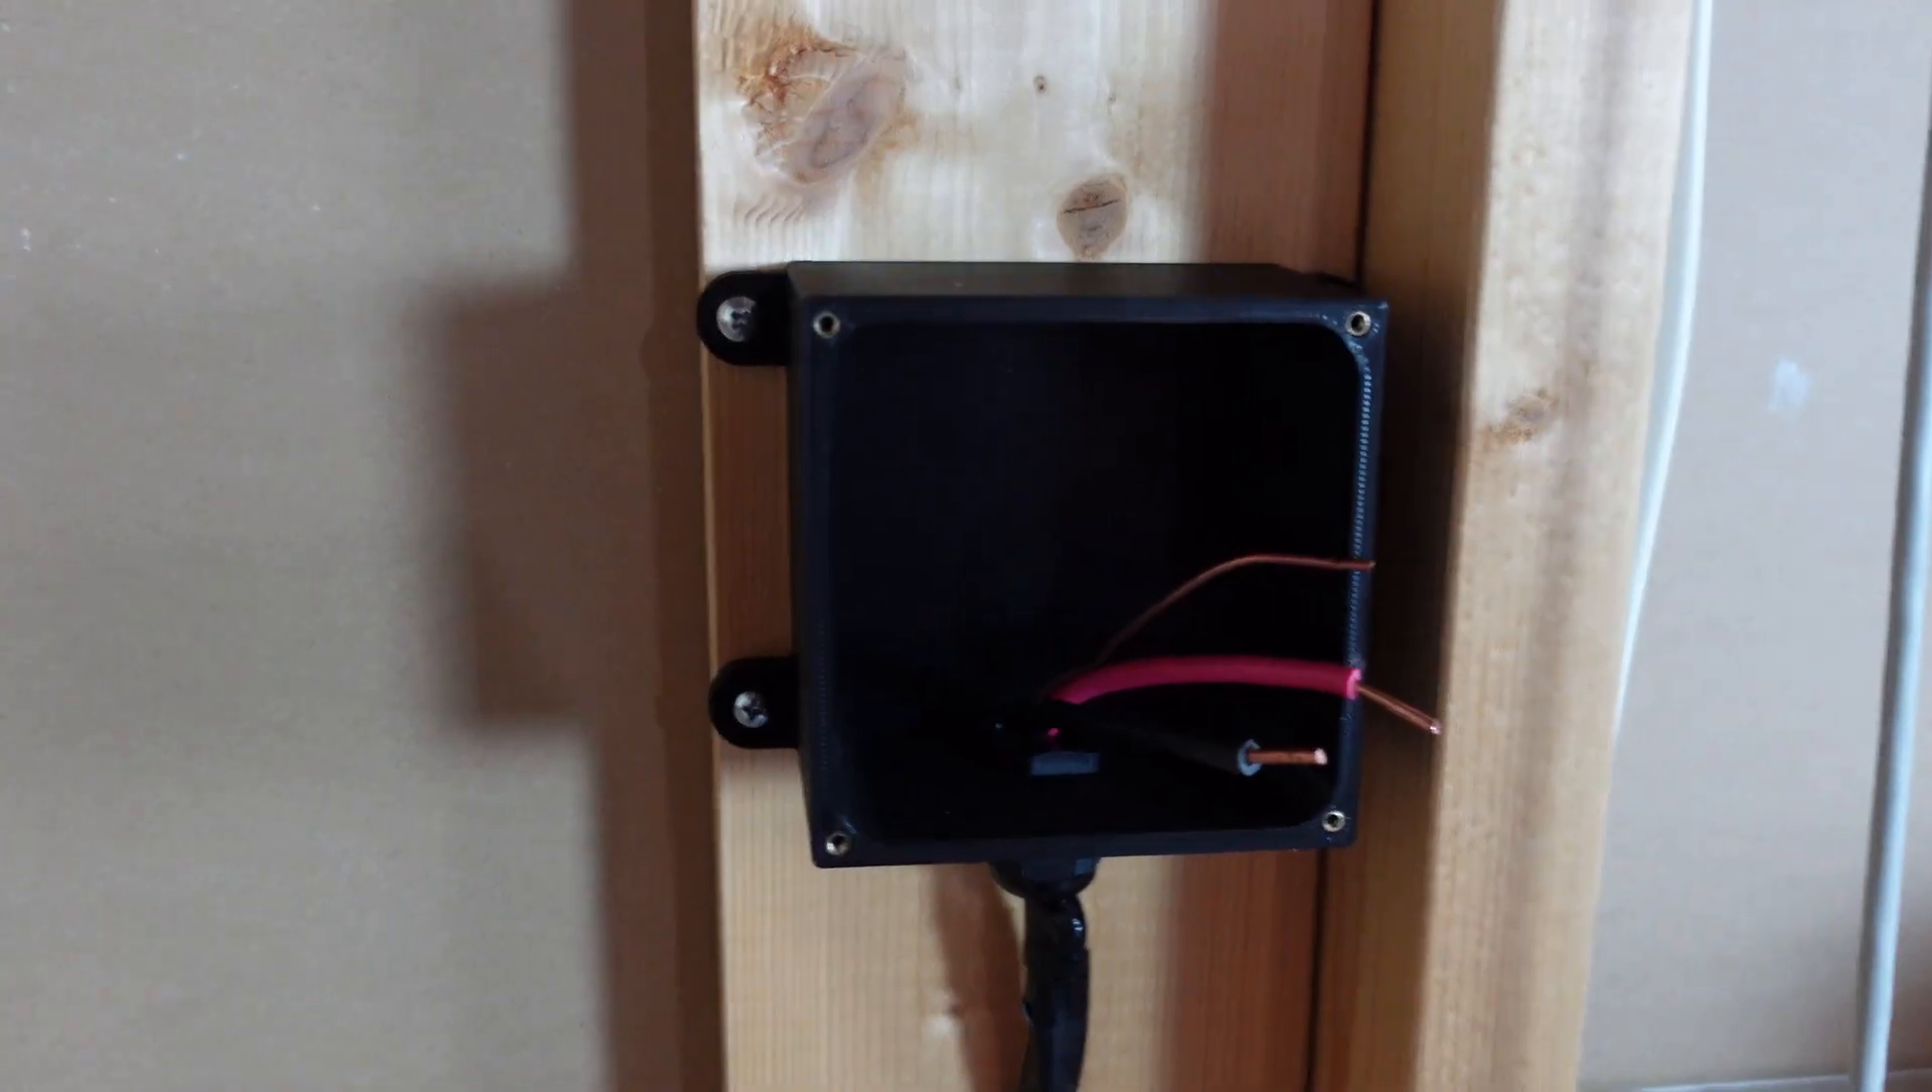So we got all our power cables in our box and we got it mounted on the wall as you can see here.